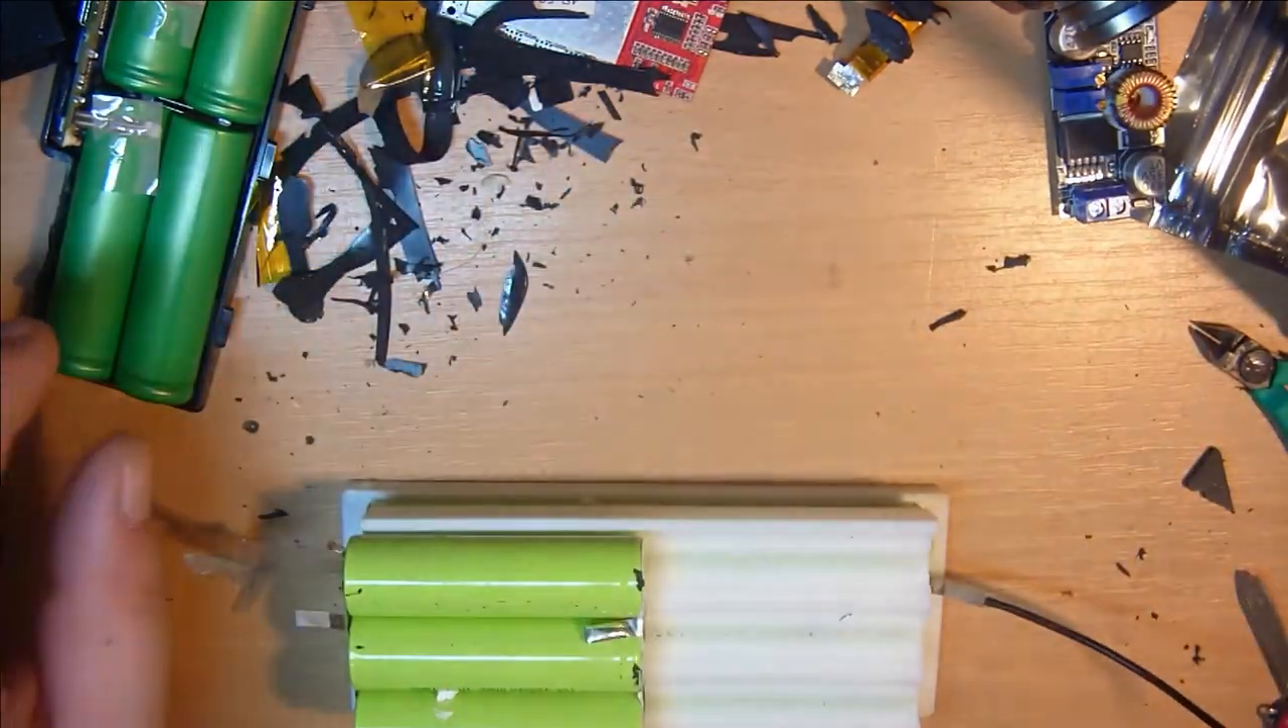Da fehlen mir jetzt aber noch einmal drei Batterien.